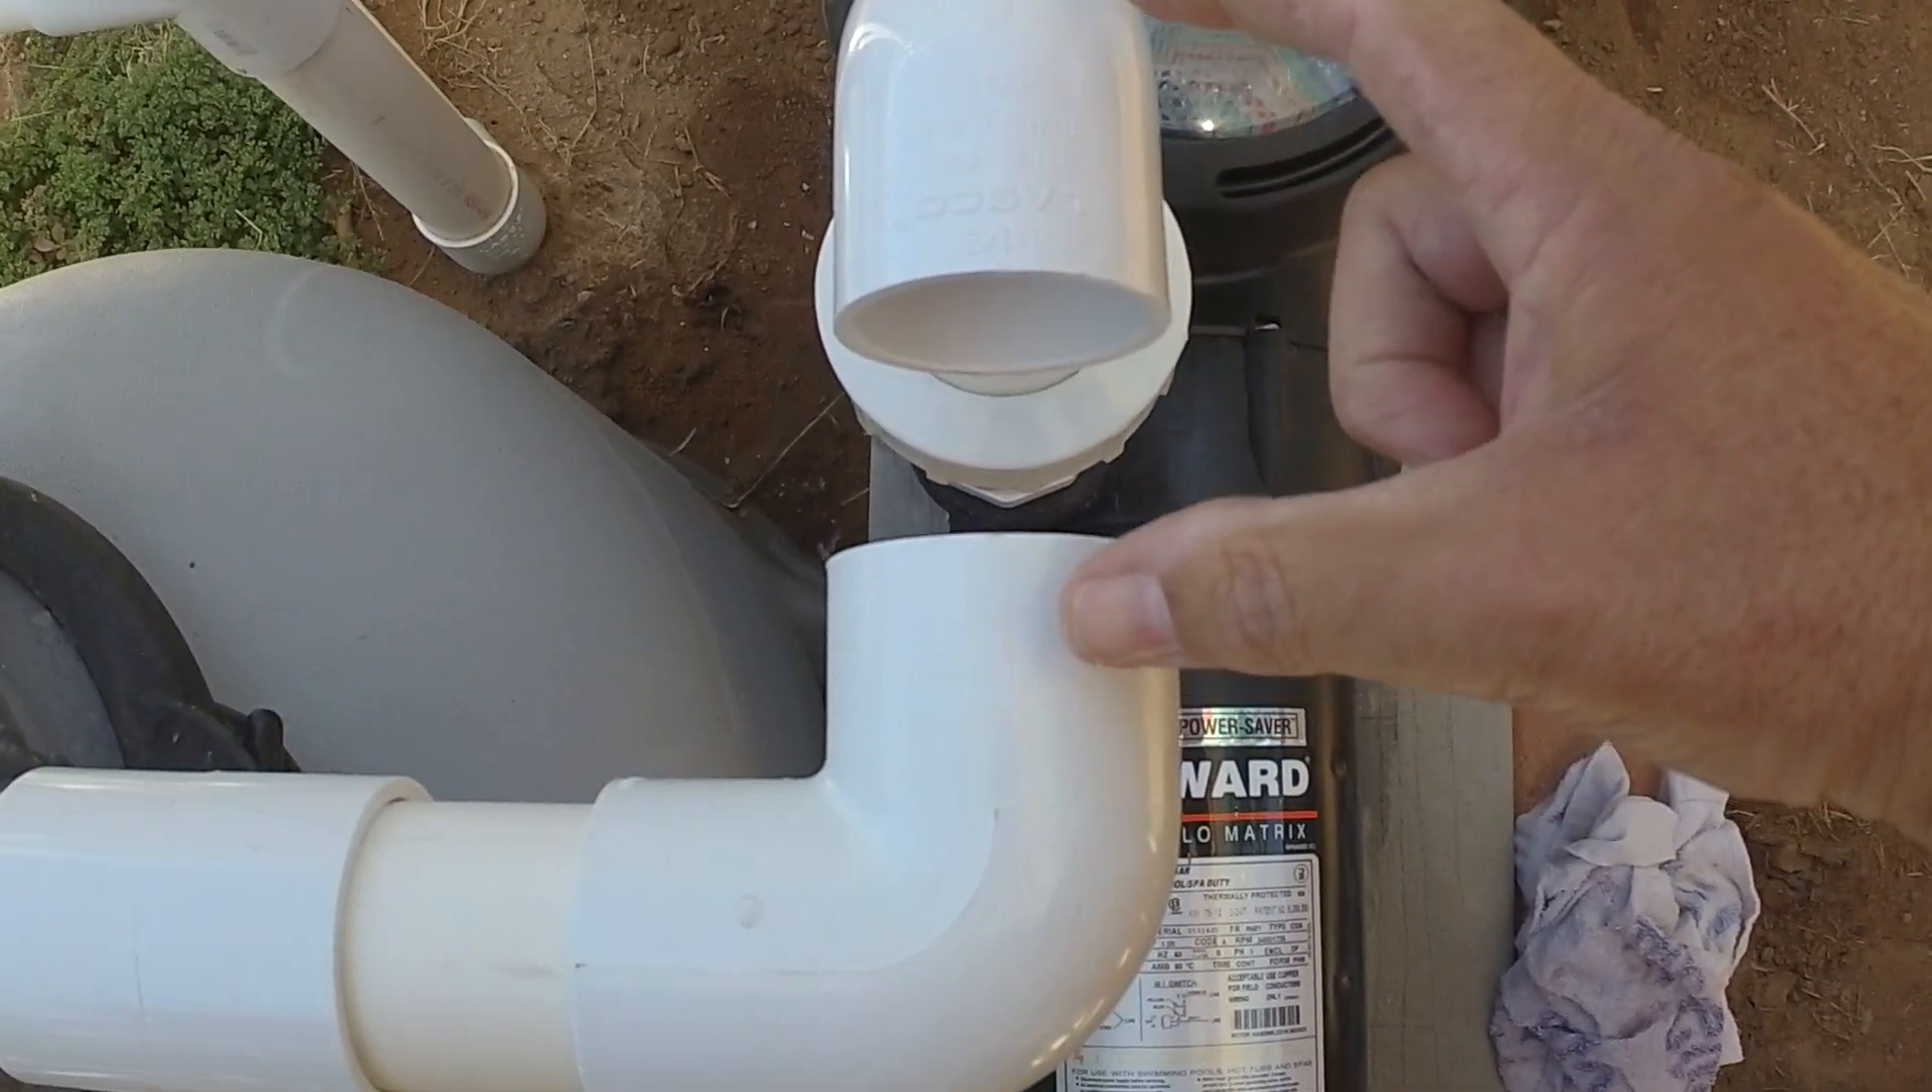Okay, we're nearly there. I just need to cut one piece of pipe that will go in between these two elbows.